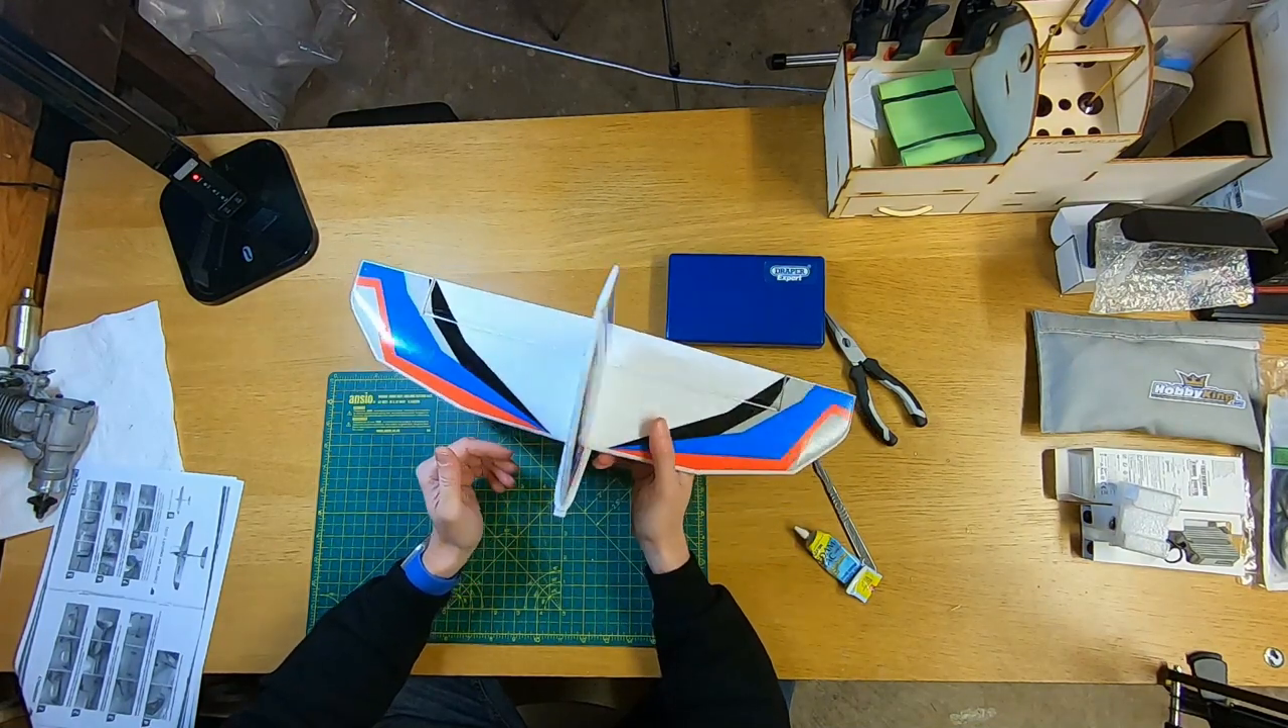There we are that's the horizontal and vertical stabilizer joined together.